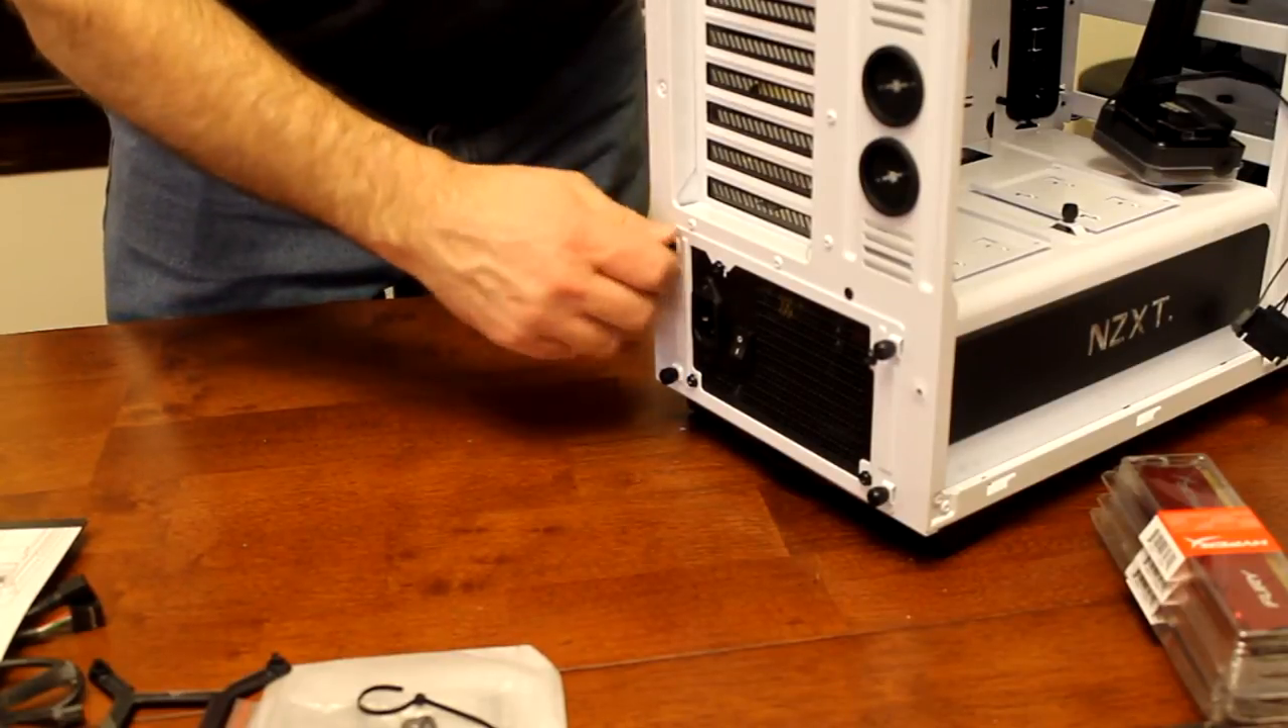Power supply is in.